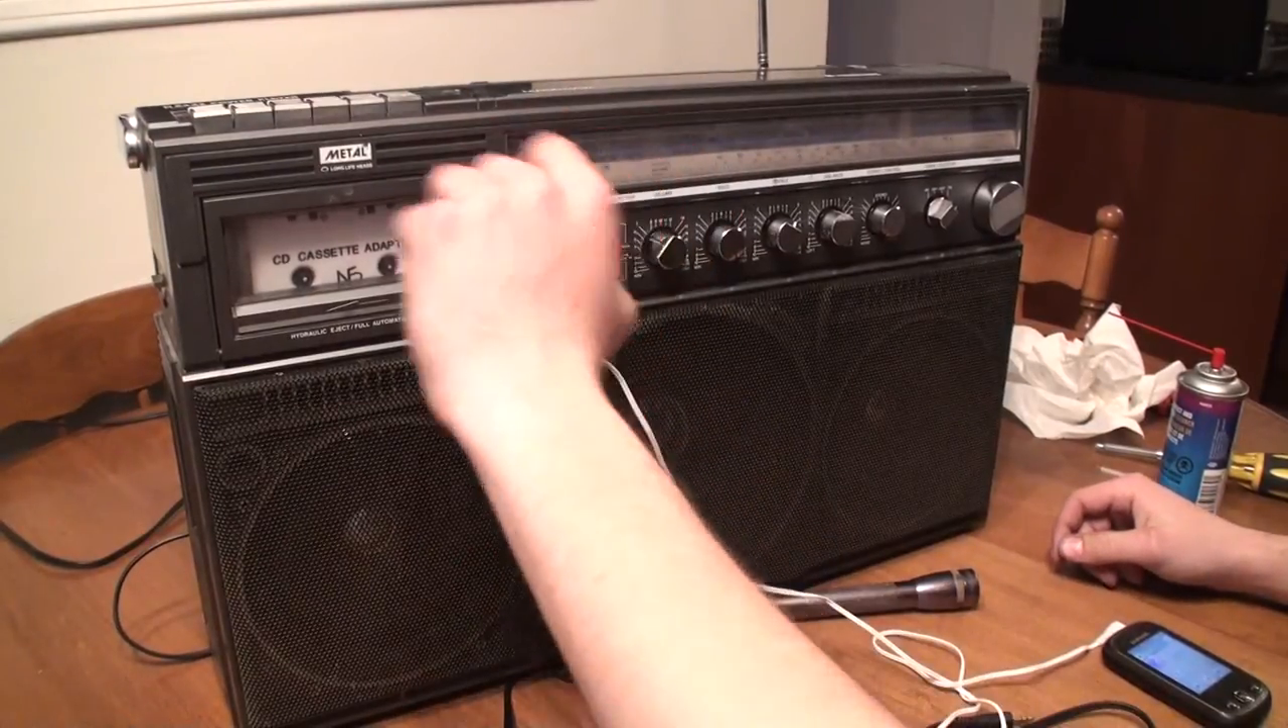Alright guys, we got the entire stereo together.